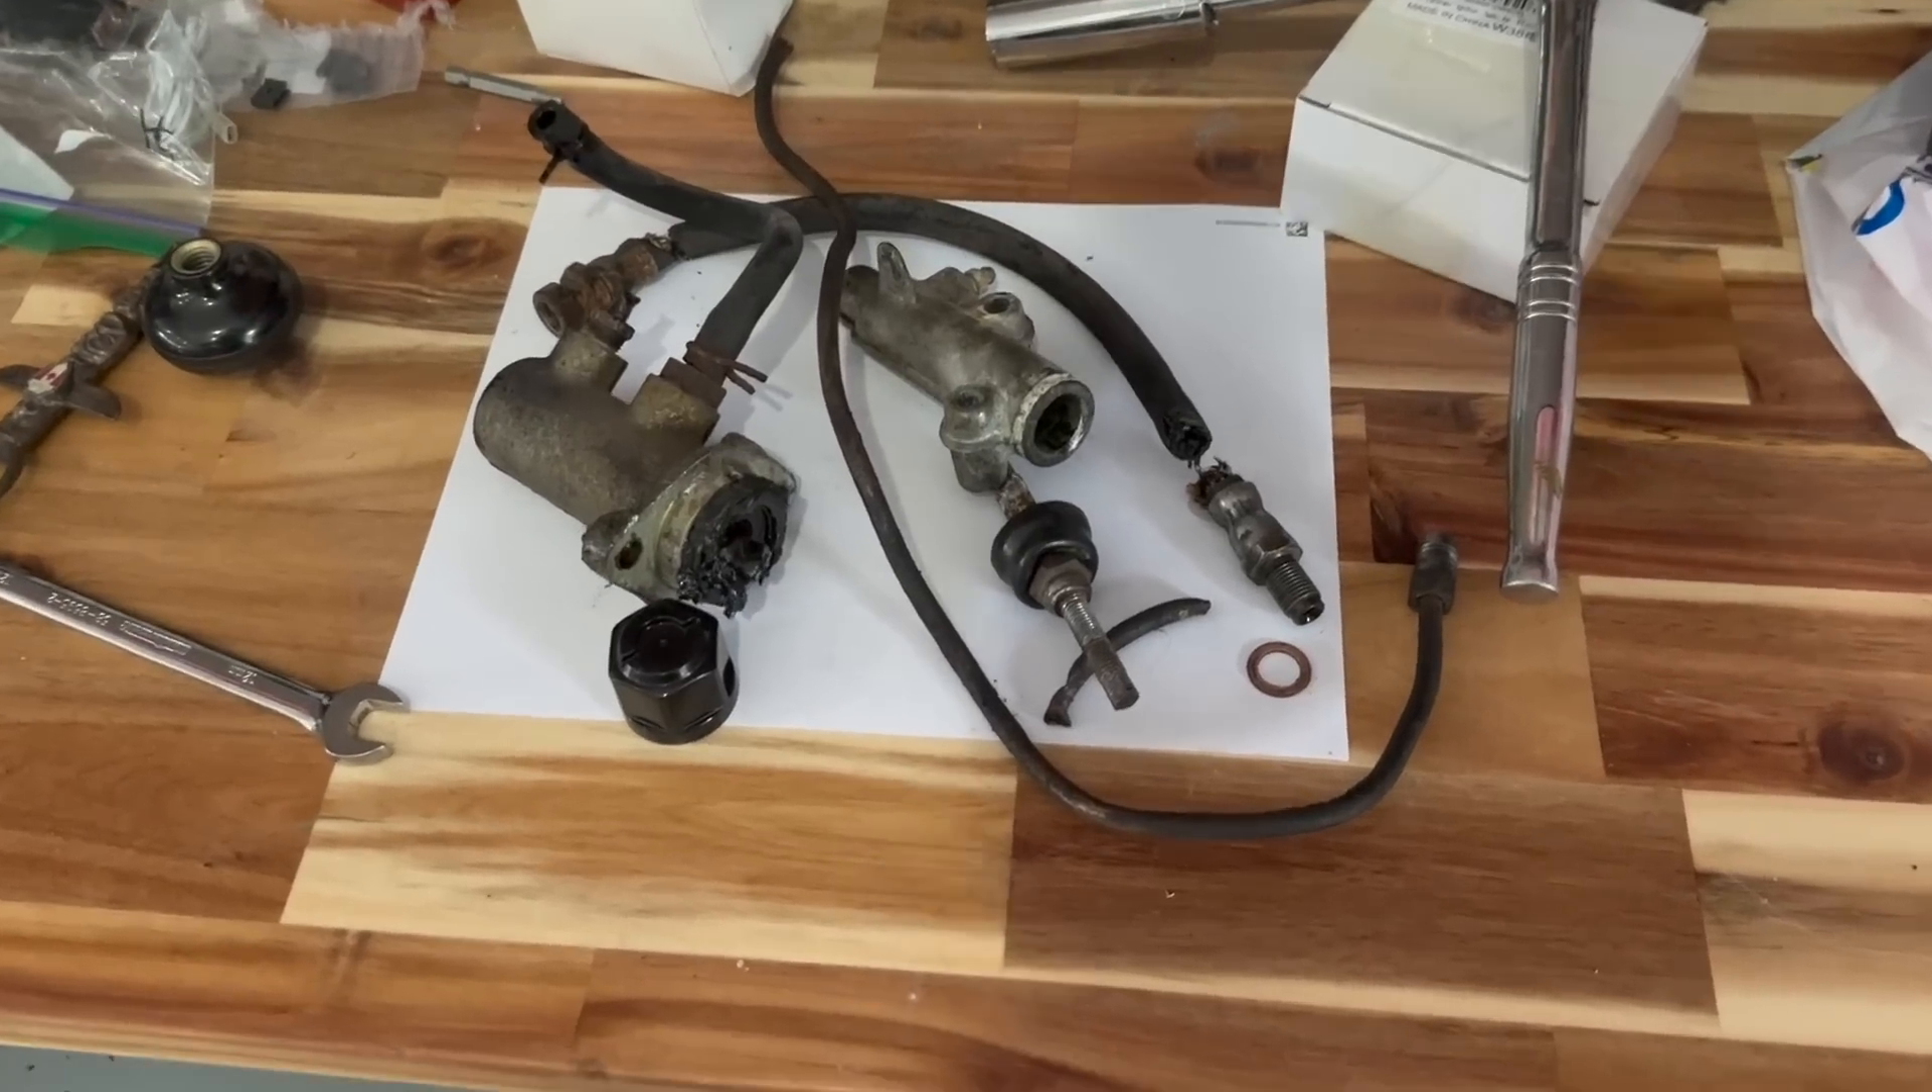Okay, well, clutch parts are off.